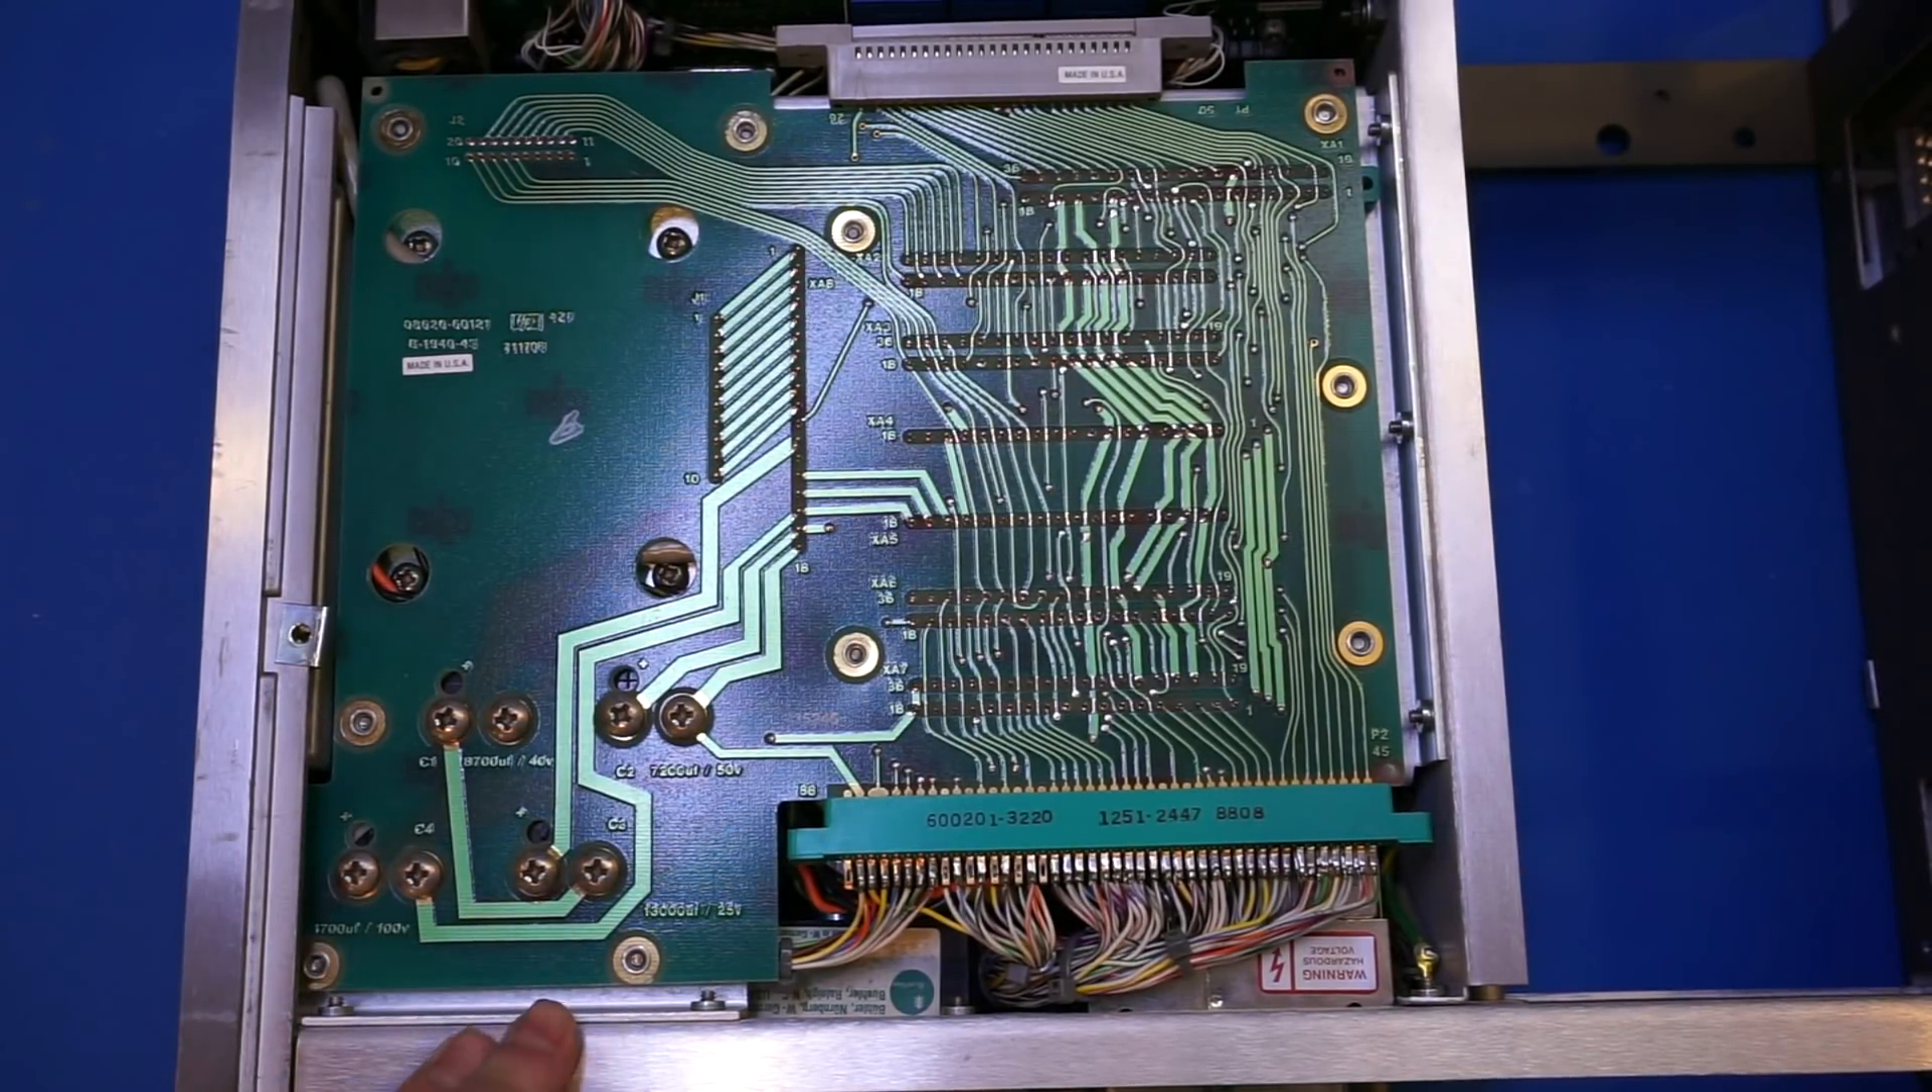And just for completeness, I removed the bottom panel so you can see the bottom of the PCB here.